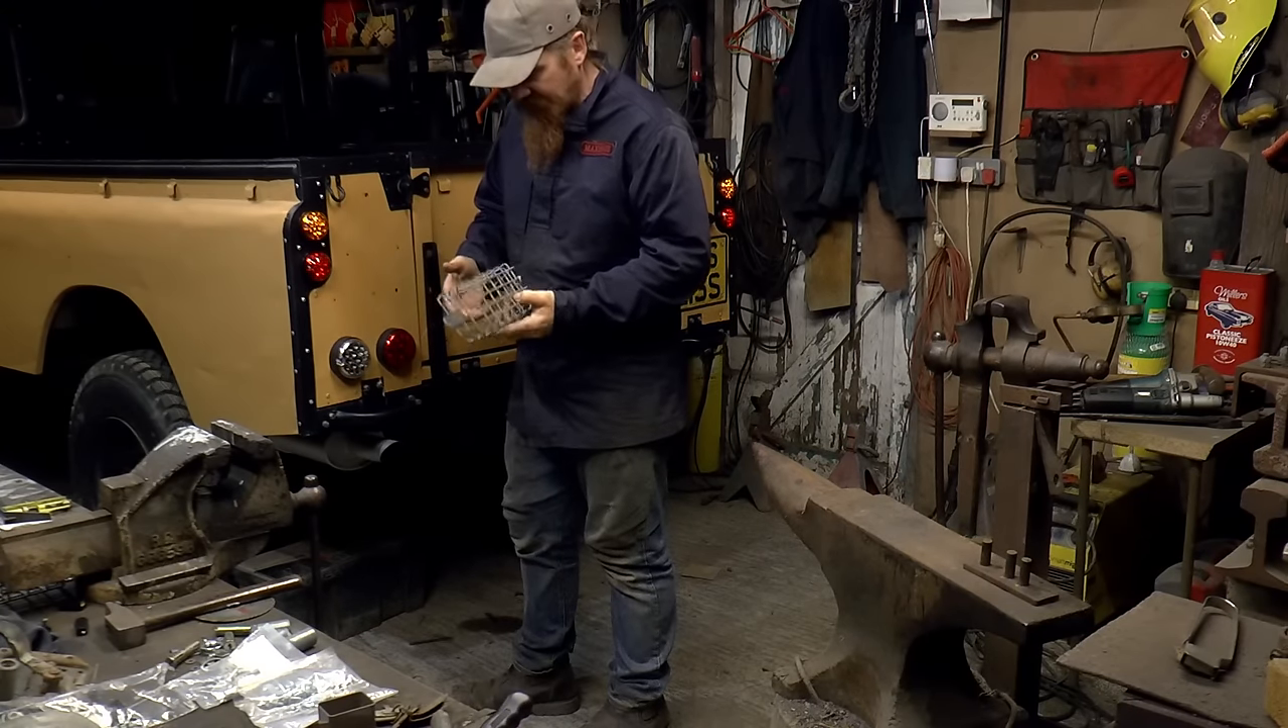Now I do have these light guards to go on.